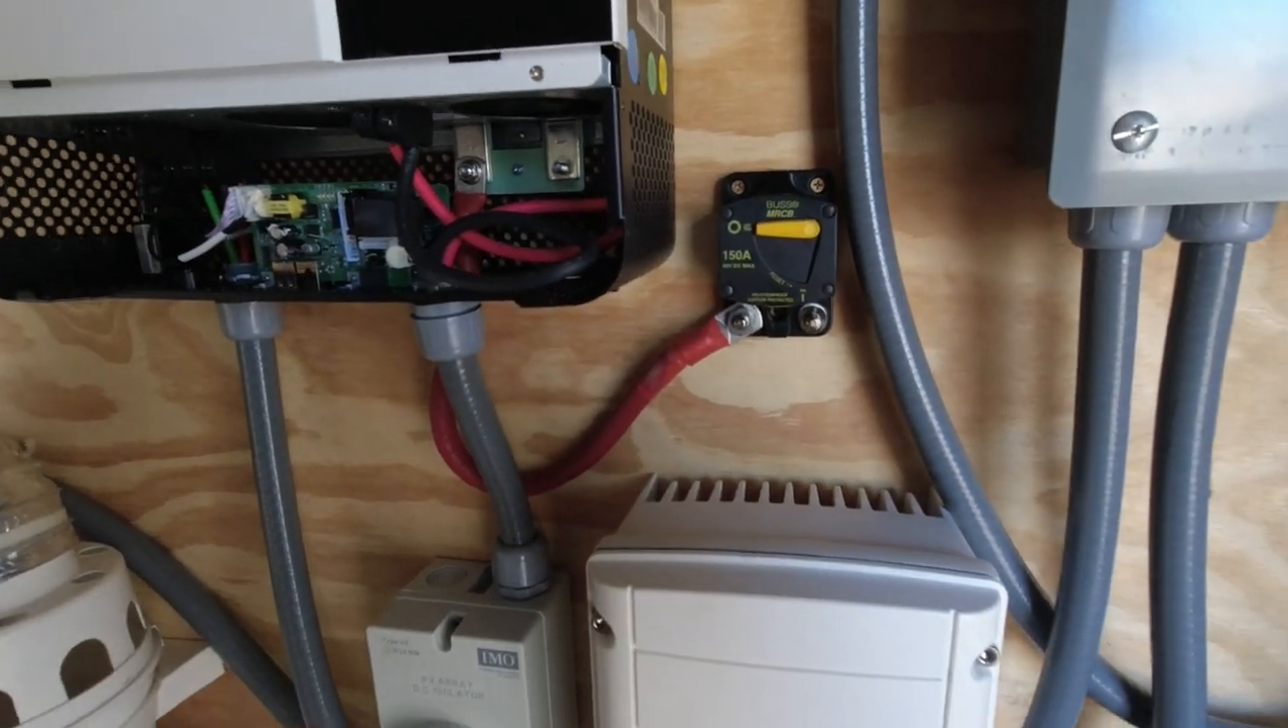All right kids we have our breaker mounted.